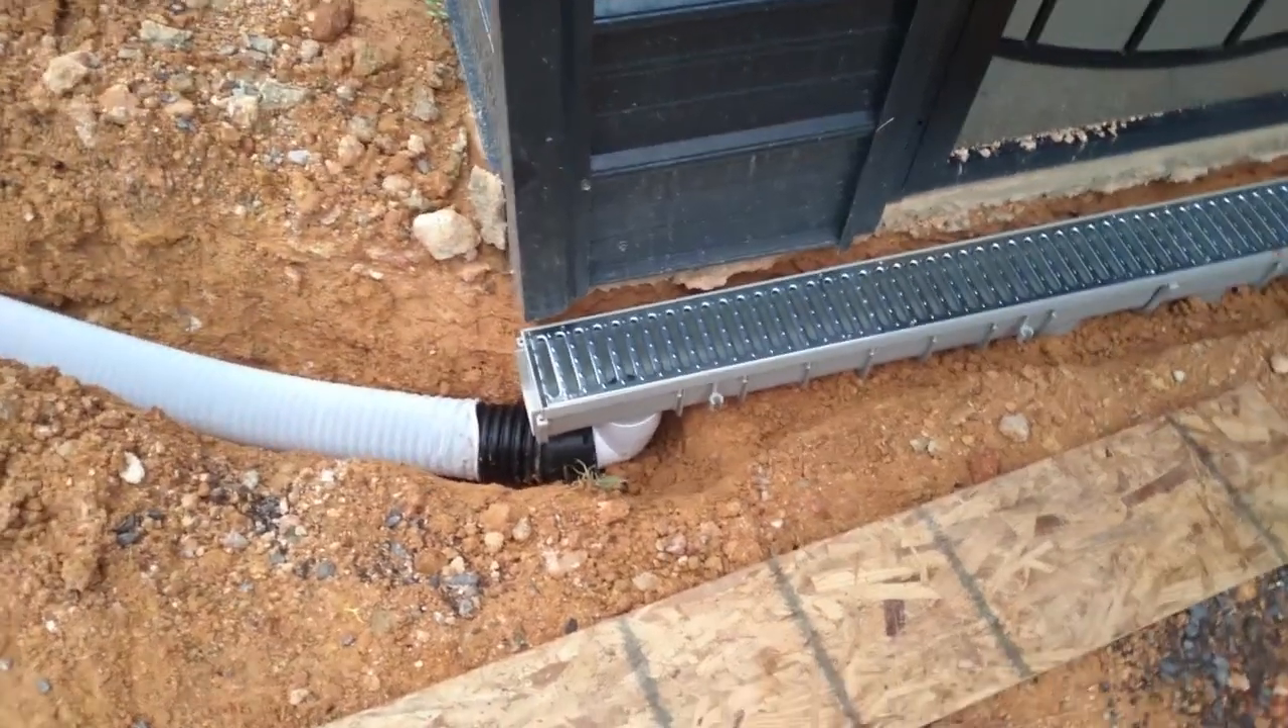And finally, we're ready to set the channel into place. We put the channel in place, added enough dirt to make sure there was enough slope that the water would drain correctly.